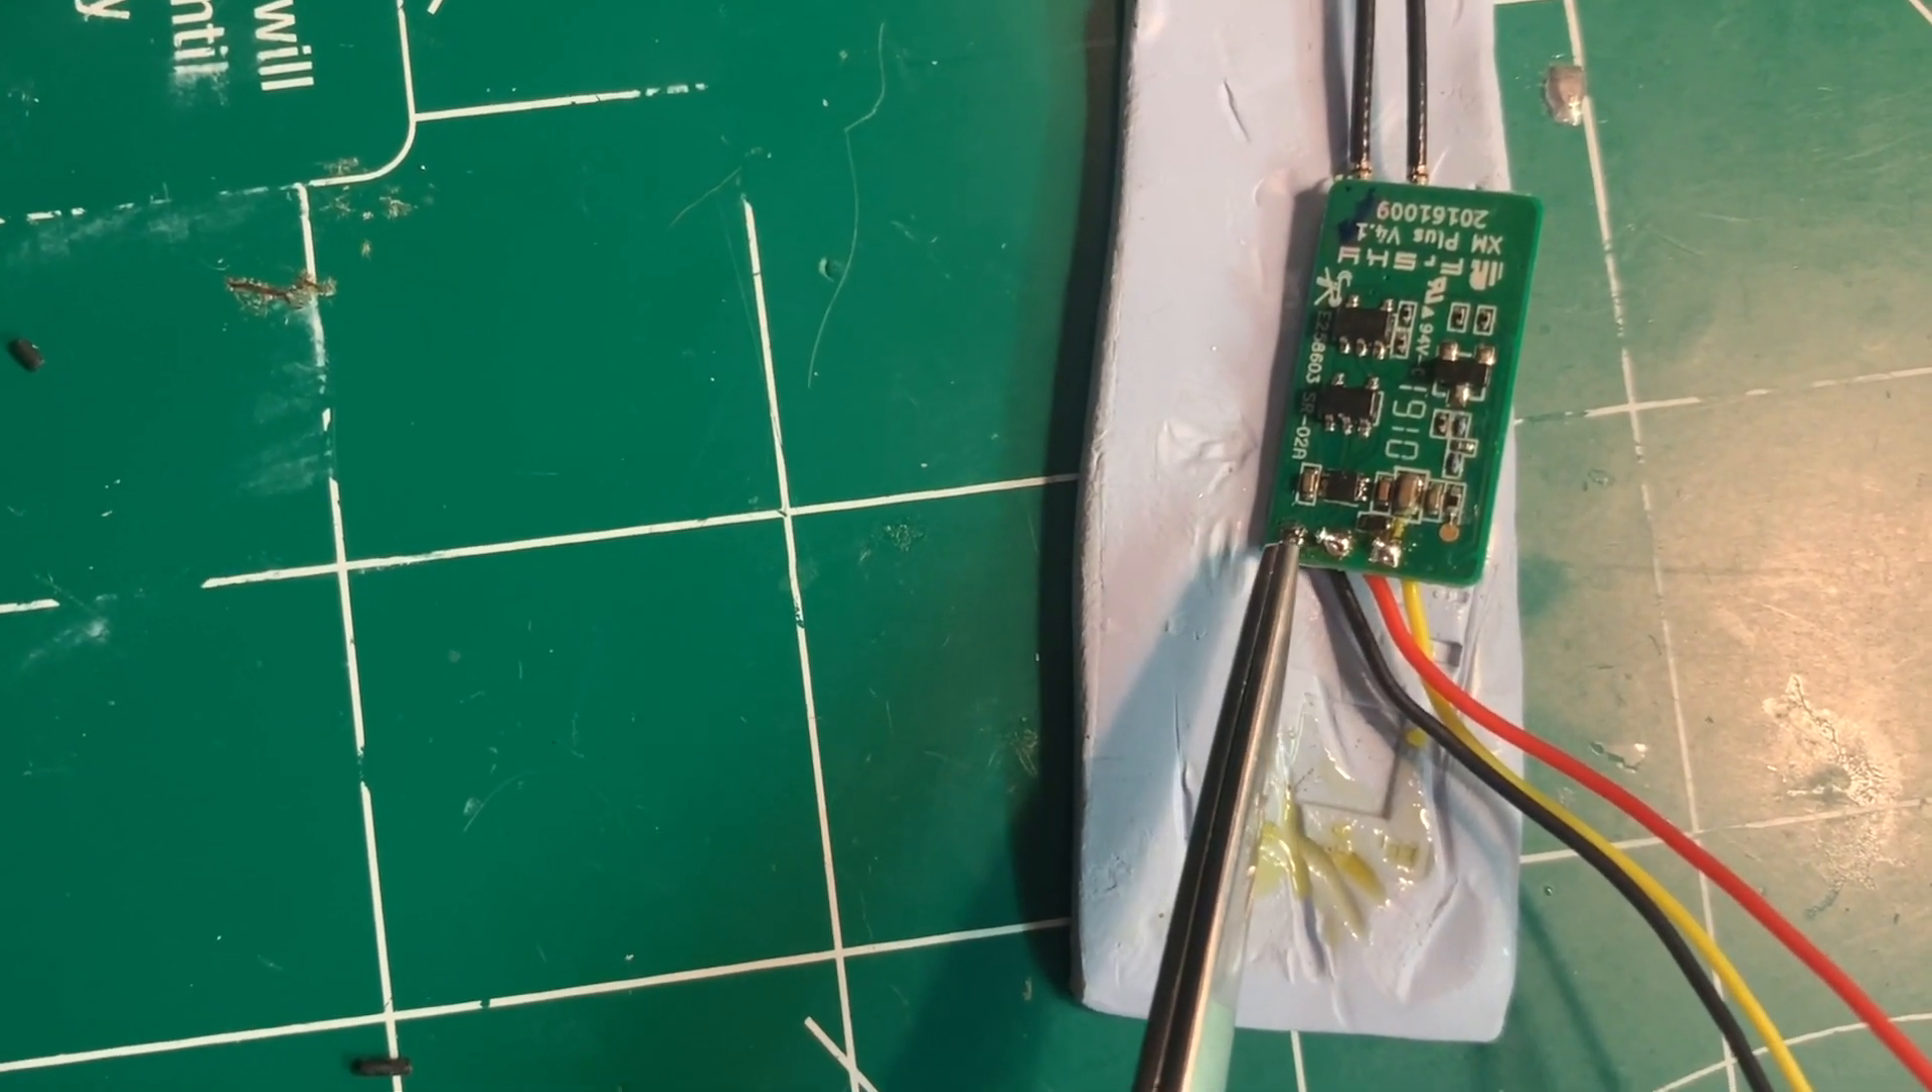Okay I have the XM plus soldered up with the wires here ground 5 volts and s bus at the top.